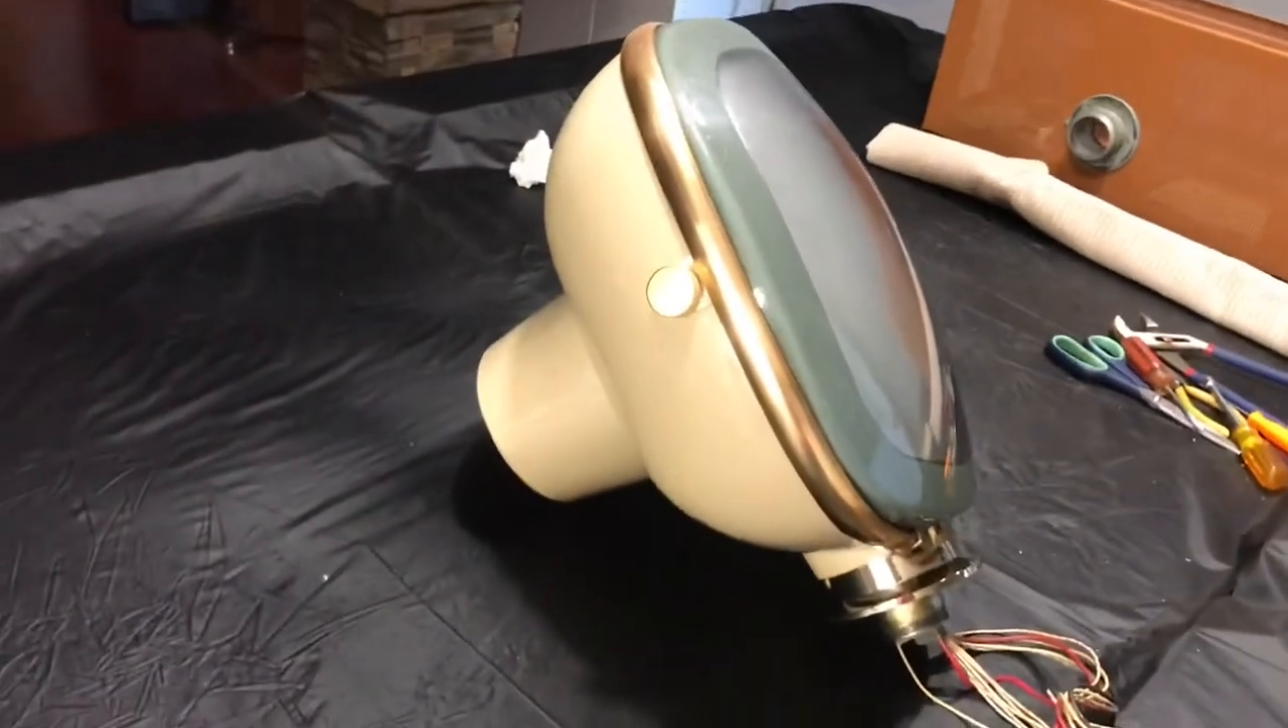Here's a look at the CRT with it all assembled.